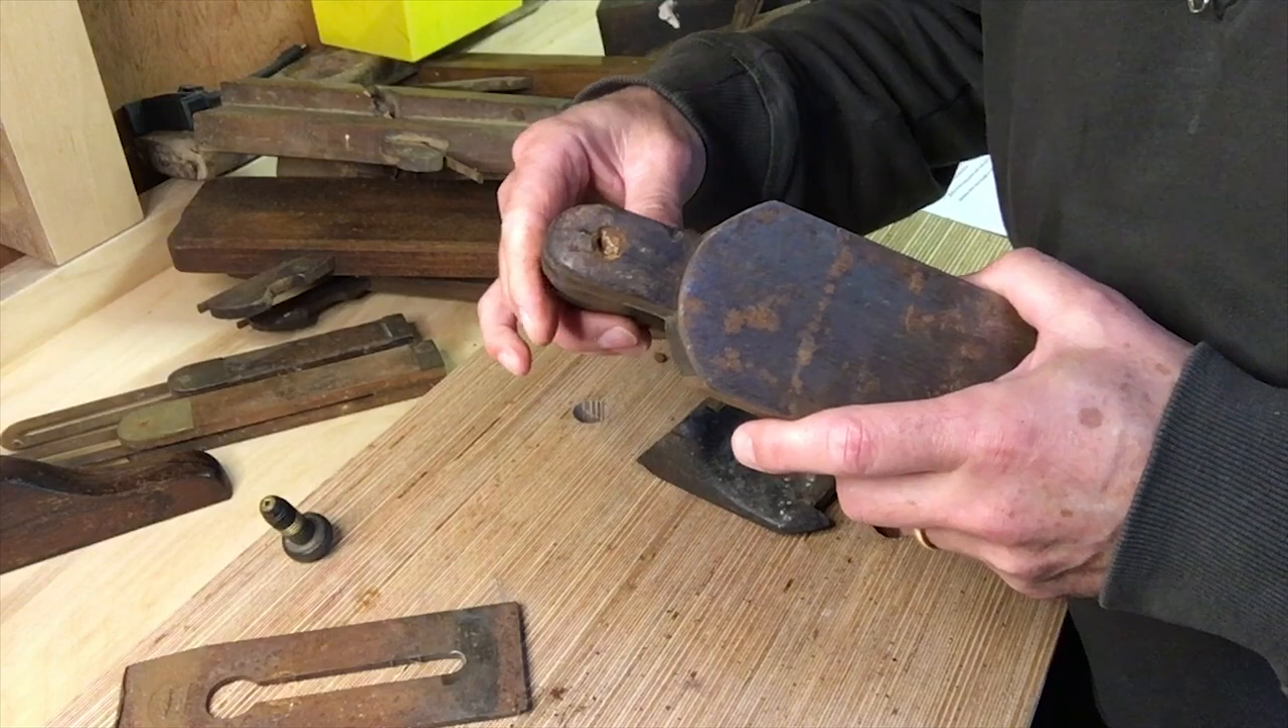Now I haven't taken the handle off yet I'll give that a go now.